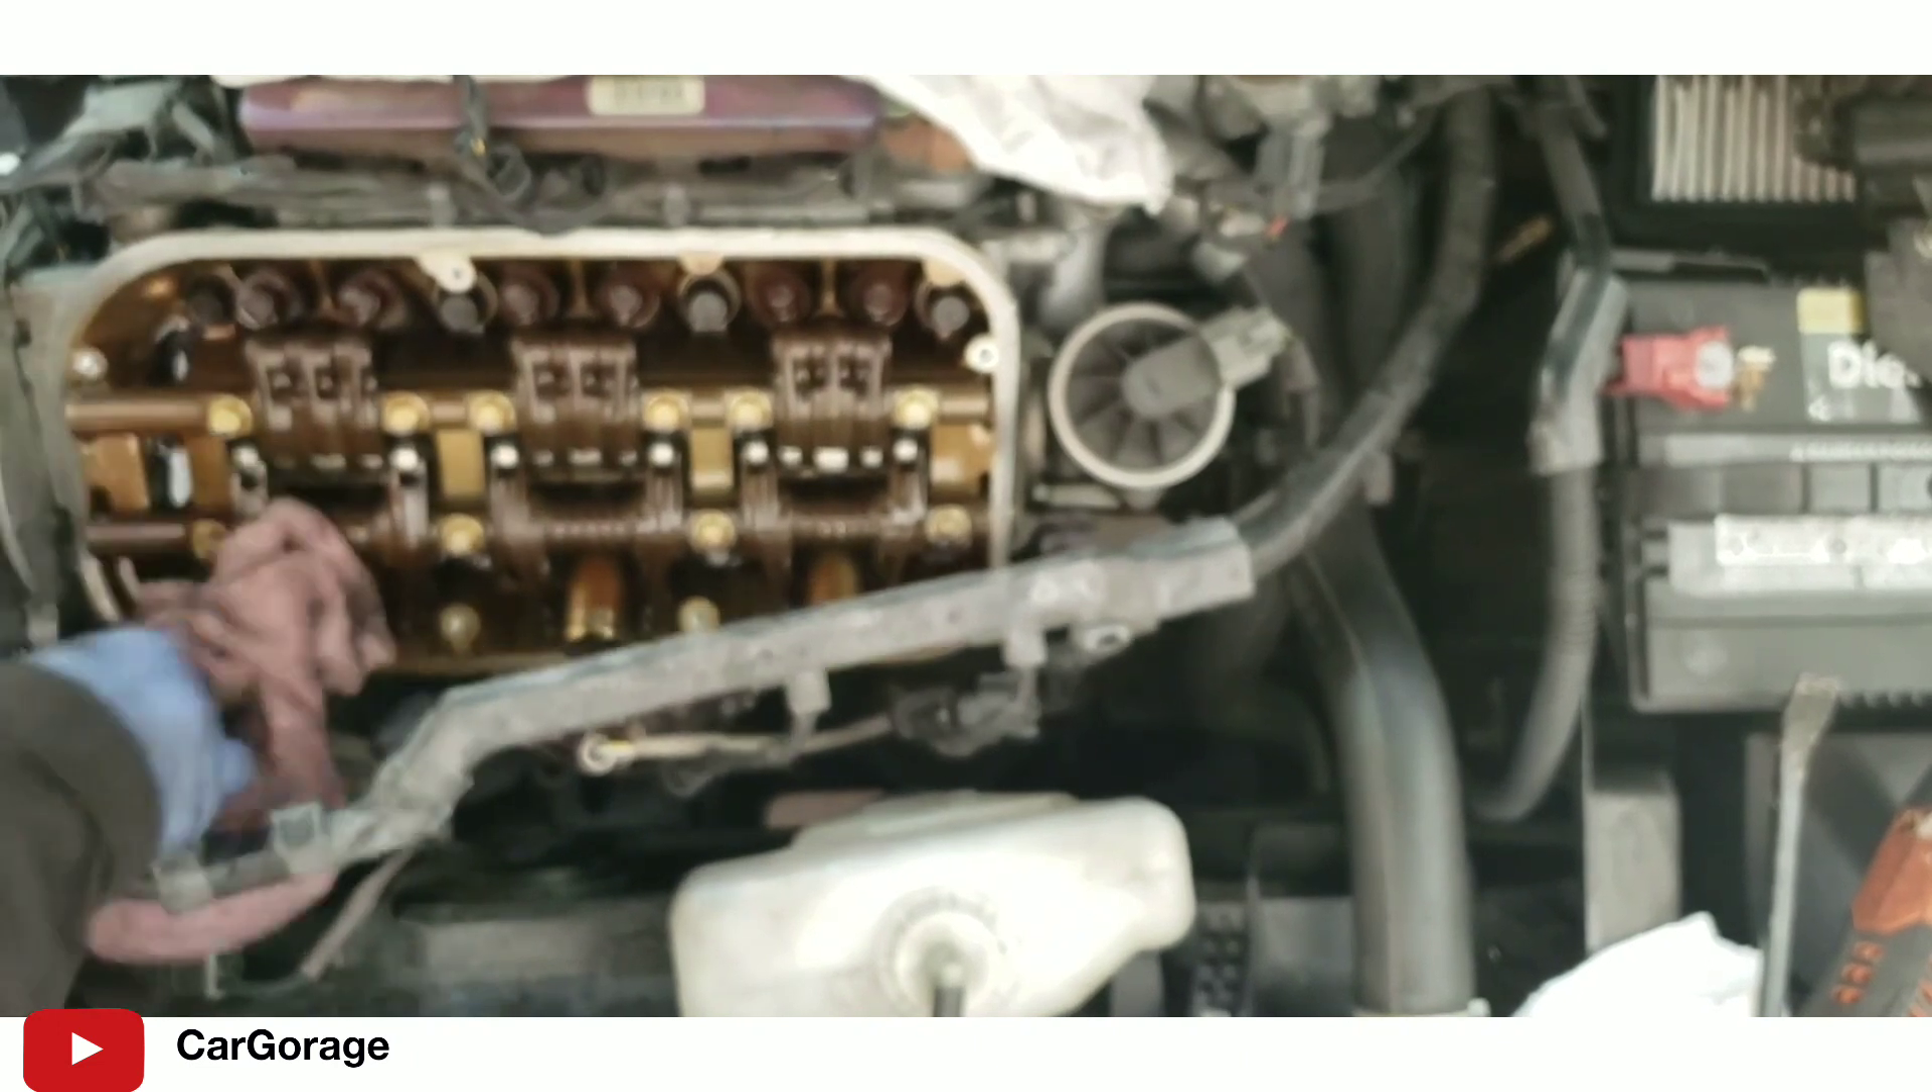Okay guys the valve cover is out we are ready to do valve adjustment but it will be in the part three of the video.